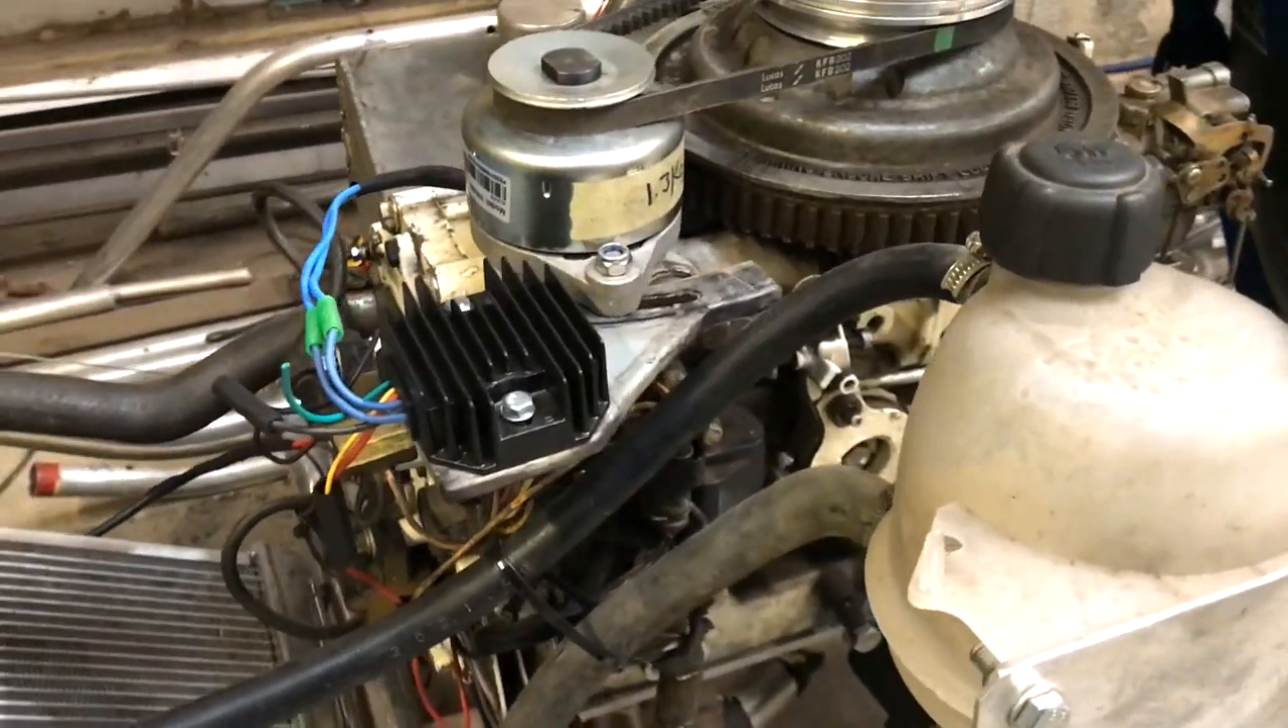I've now finished installing the alternator and rectifier and it's charging the battery.